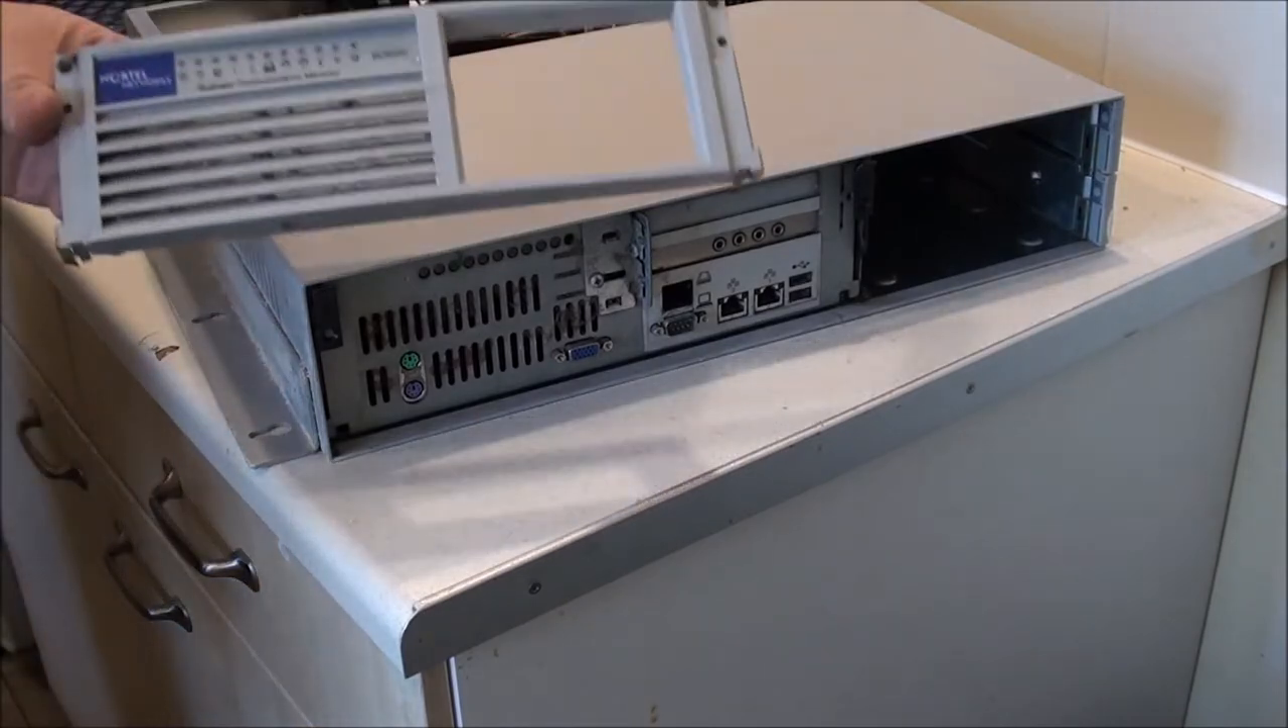Now, I did, as you can probably see on the front there, I've taken the plastic cover off.